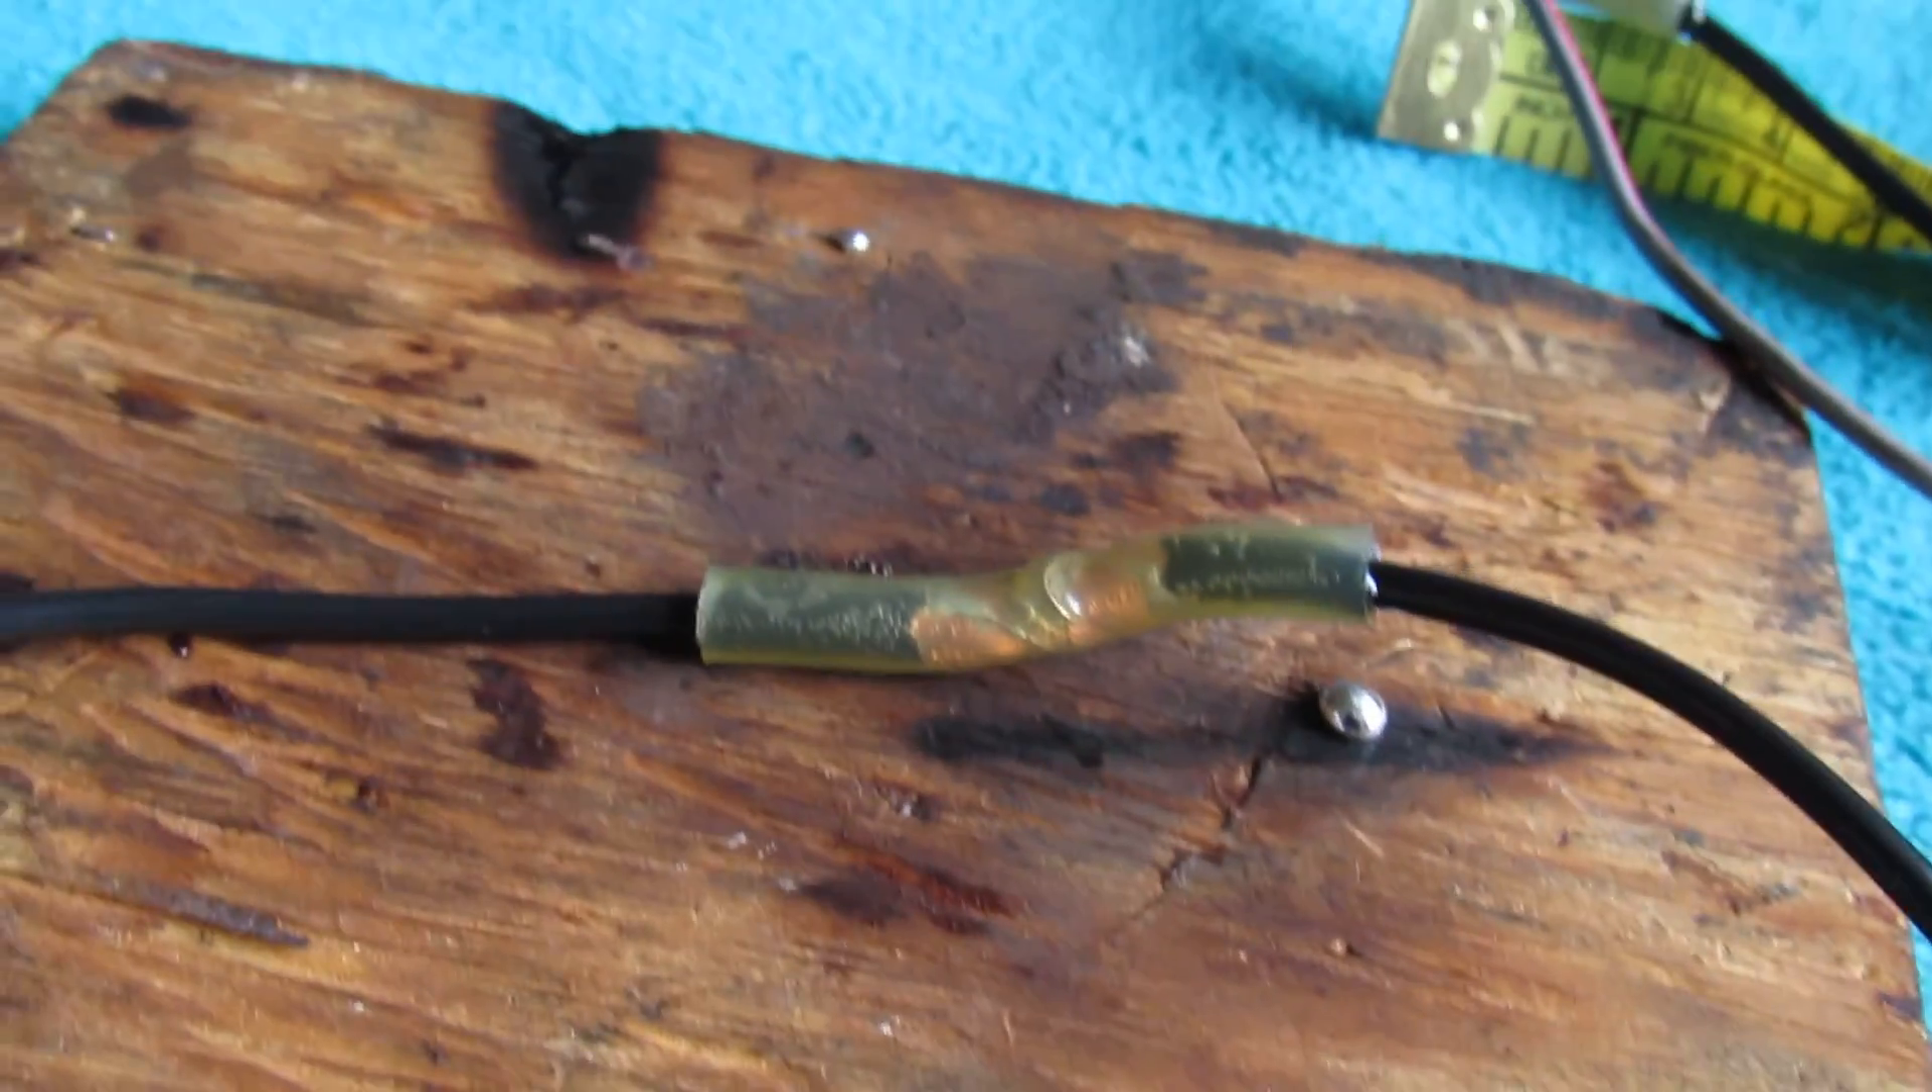Actually, a little solder came out of the end. But now, the wire's together.